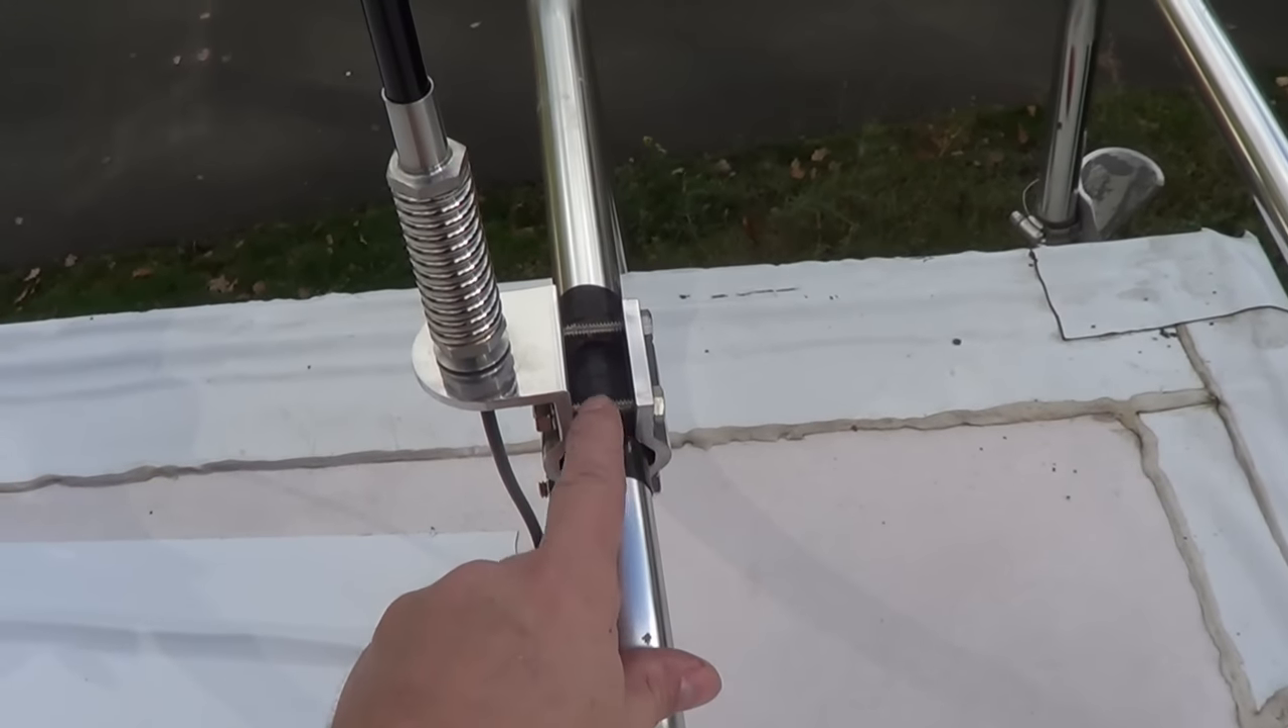Okay, so we're up on the roof here and I've attached the WeBoost antenna, RV trucker antenna, to my ladder rail here using the provided clamp.